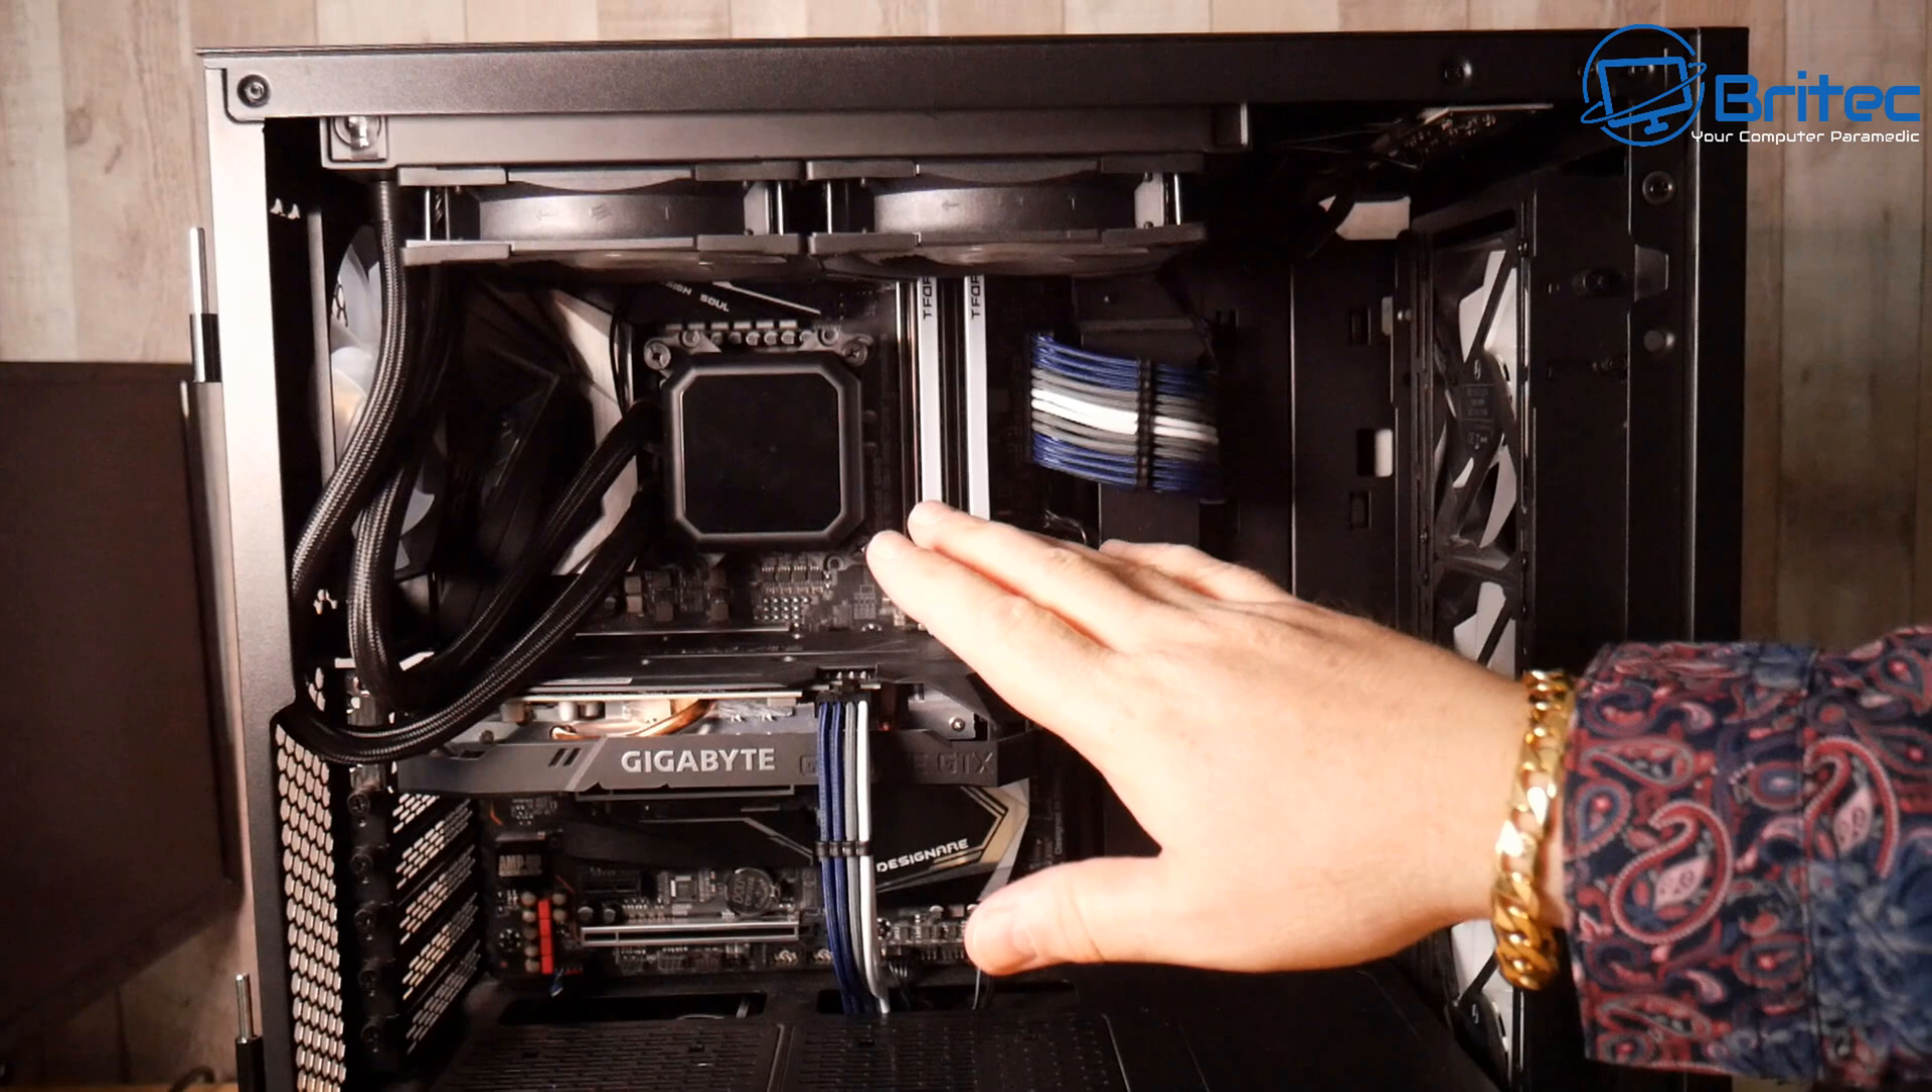Next we've got a graphics card back in and there we are. It's all done.